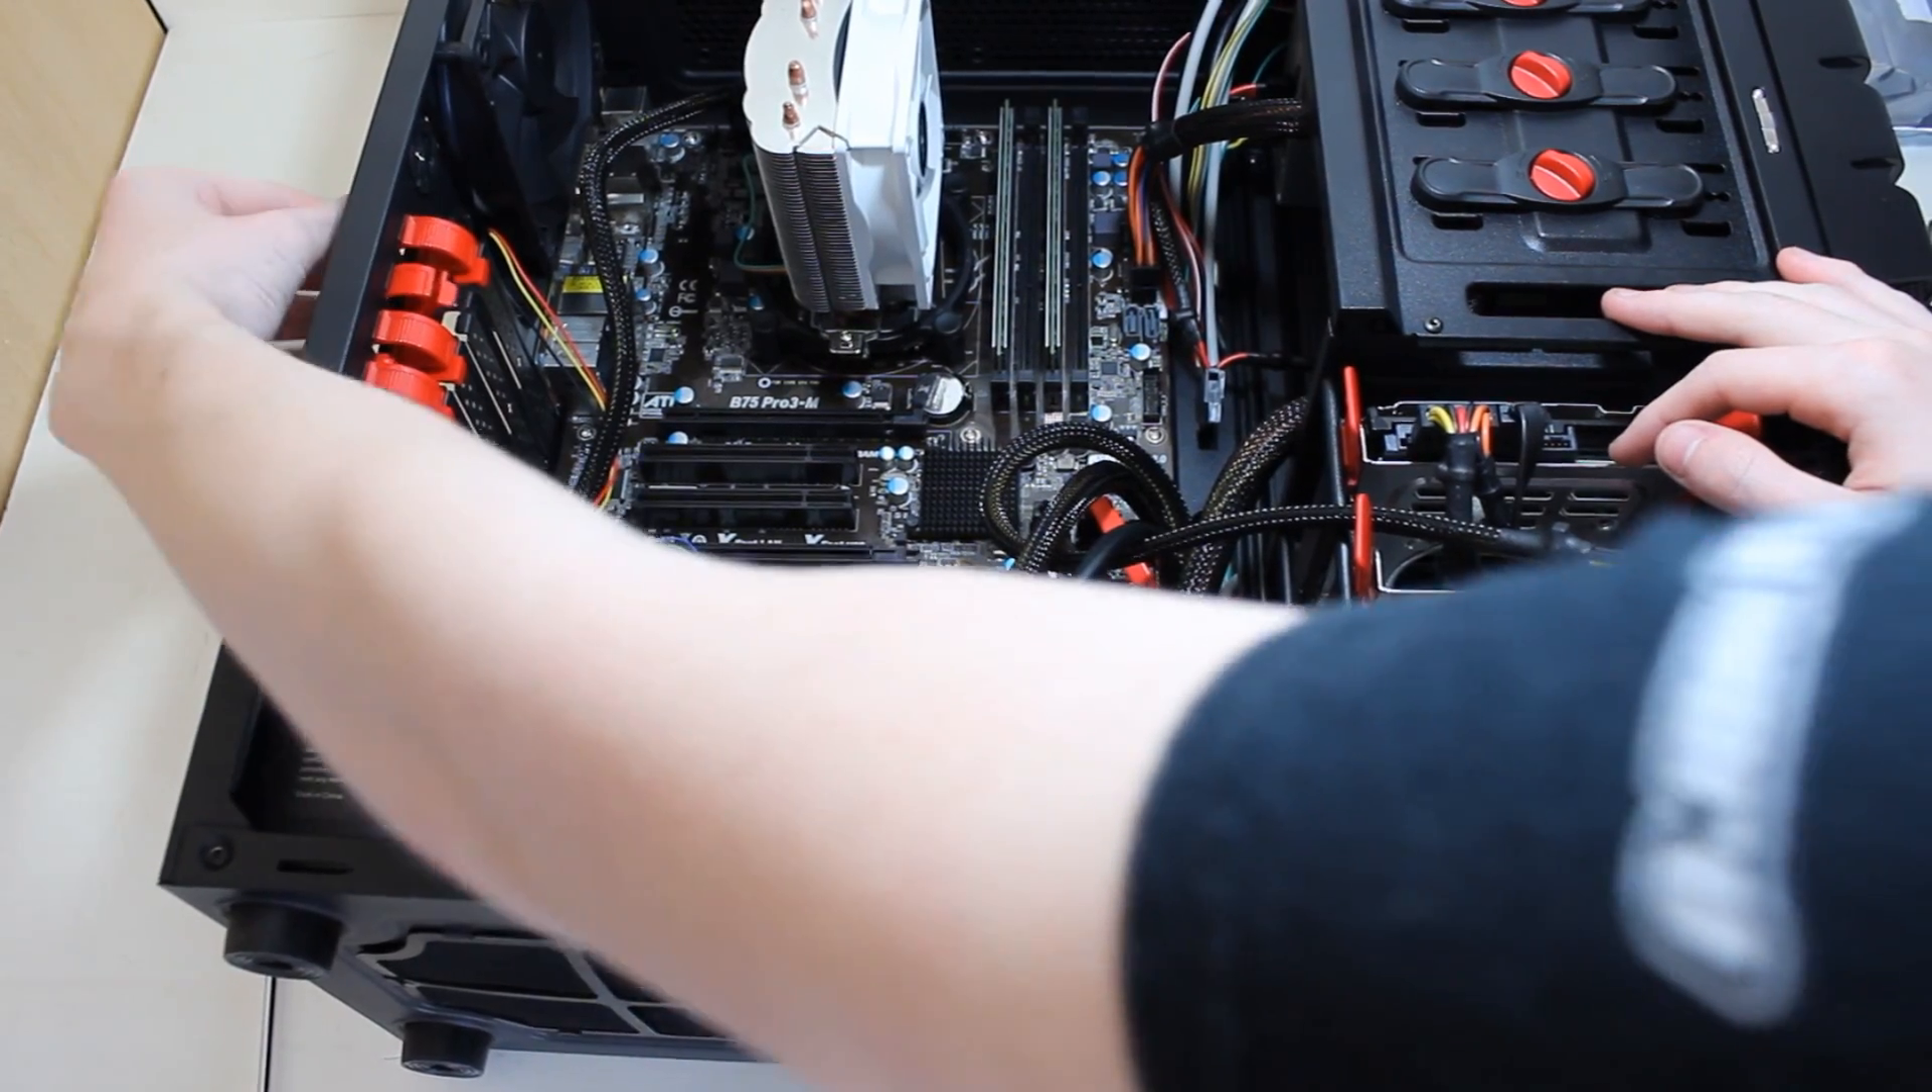Jetzt fehlt nur noch die Grafikkarte.